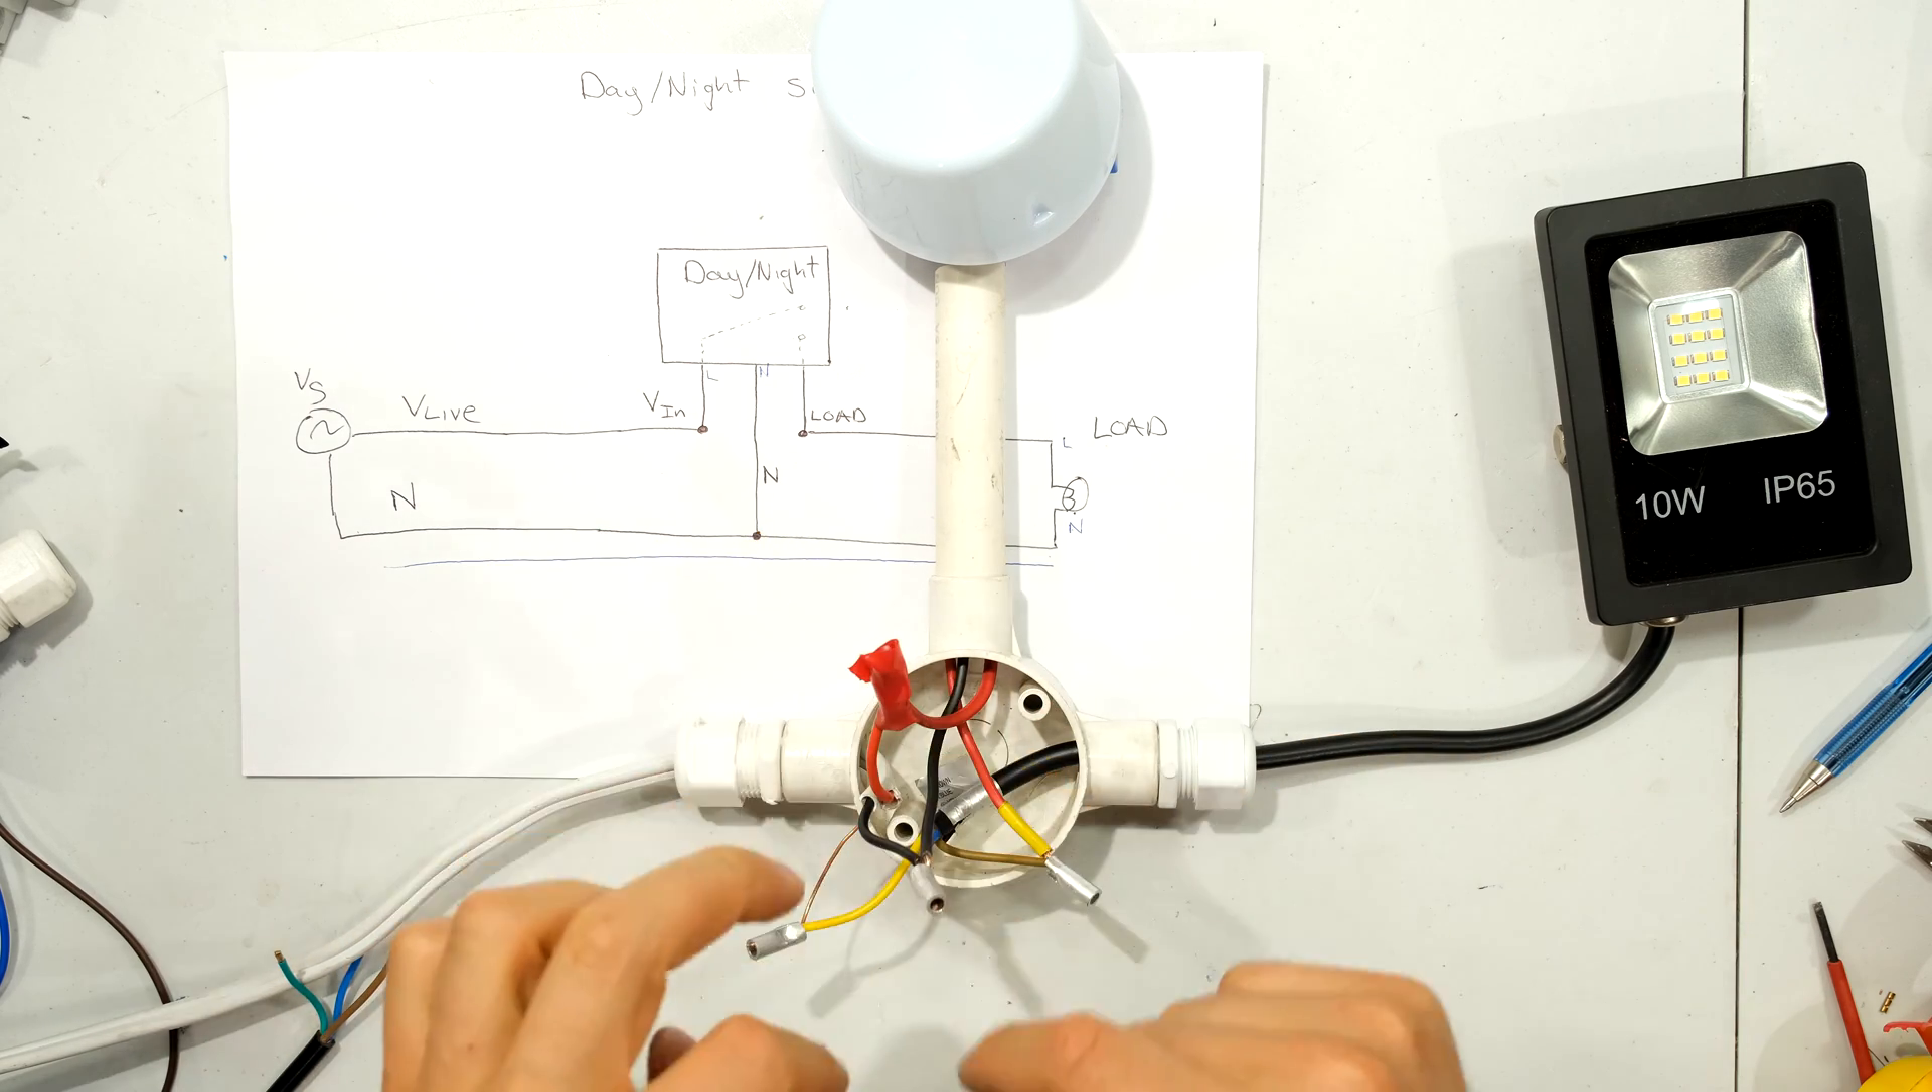I'm not going to close the lid as yet because just now I'm going to demonstrate how to add another light in parallel.